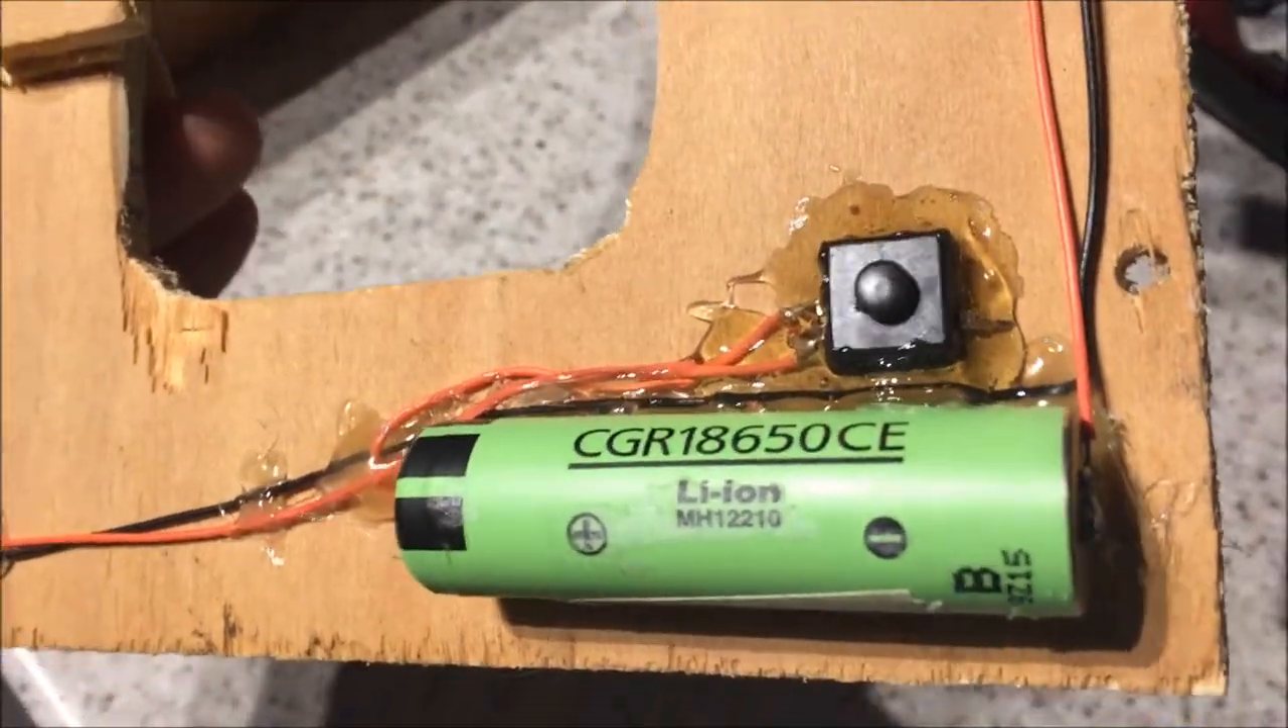Uh switch is in place batteries are in place everything's wired up everything's hot glued in uh all the lights are in place.